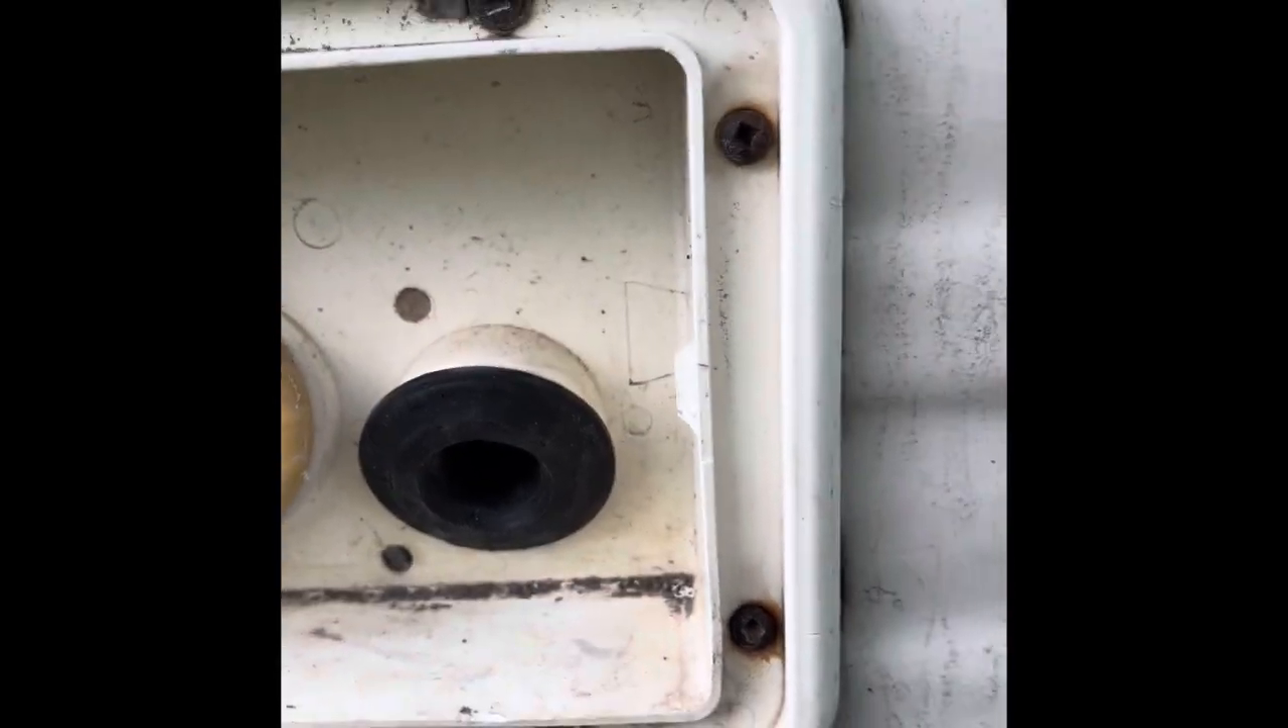All right so my uniseal is in place.